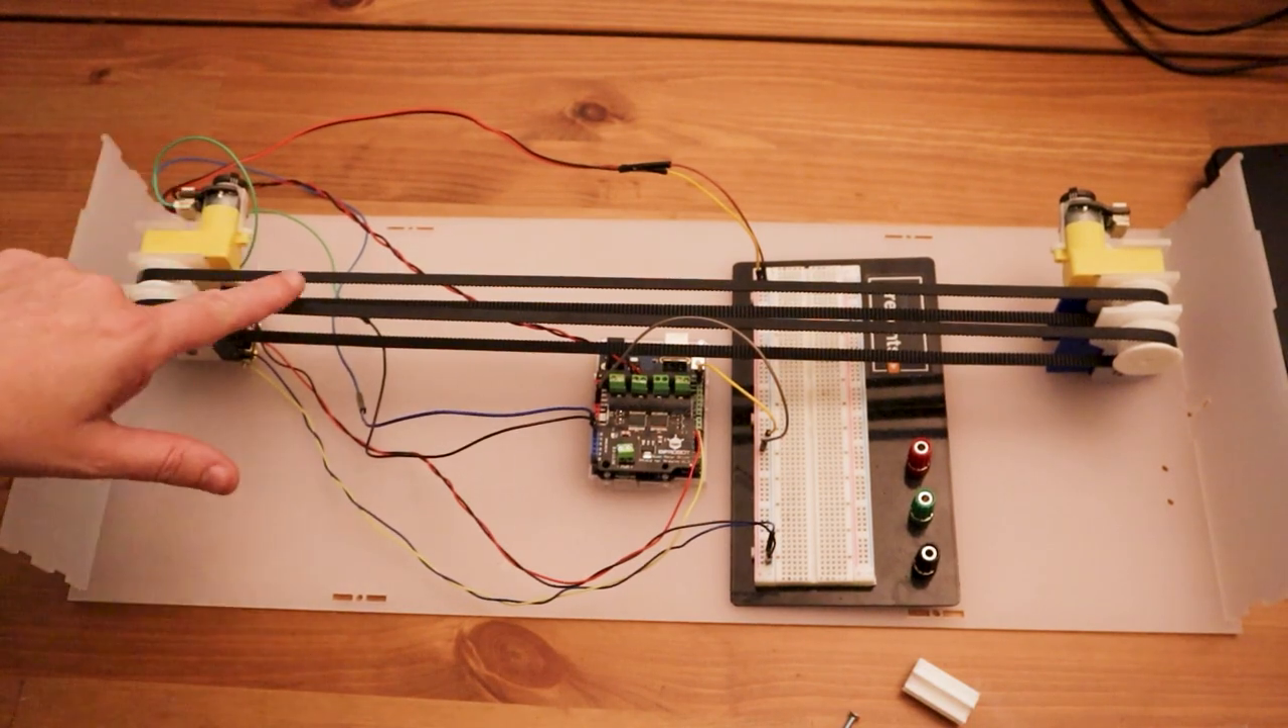So here are the motors in place with the stands.